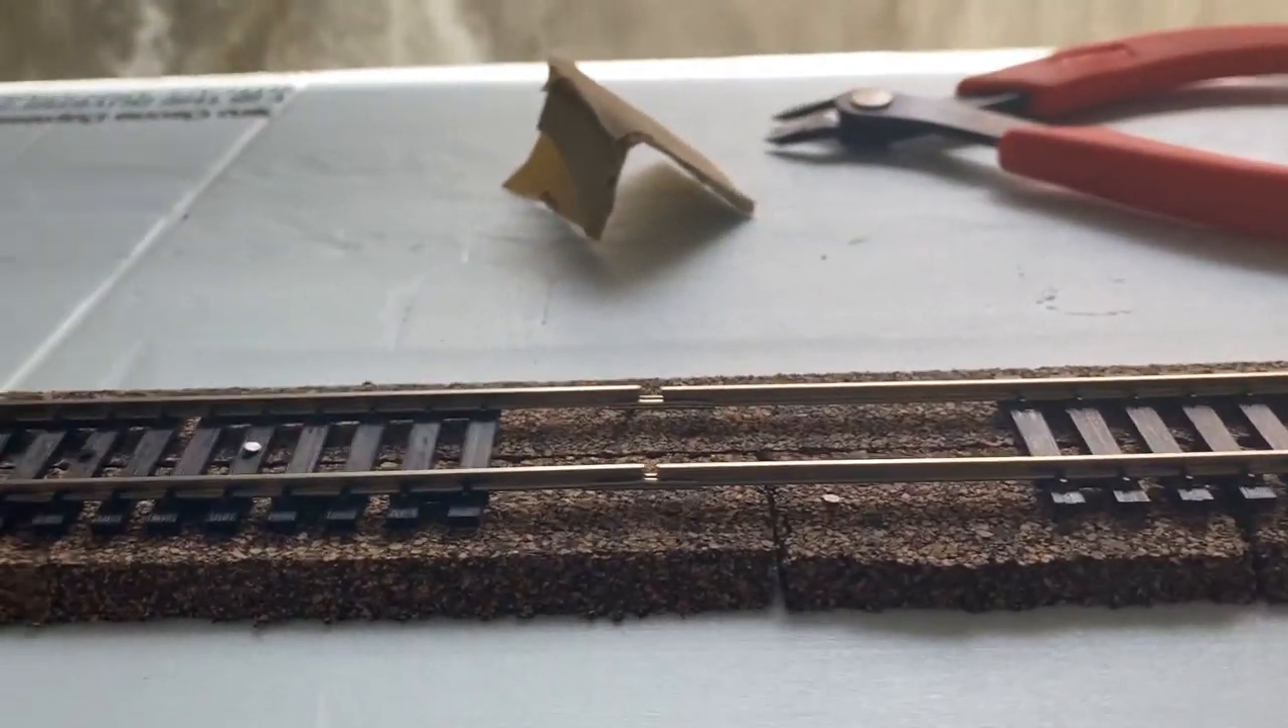Our piece of track is actually installed and as you guys can tell there are some gaps in it.